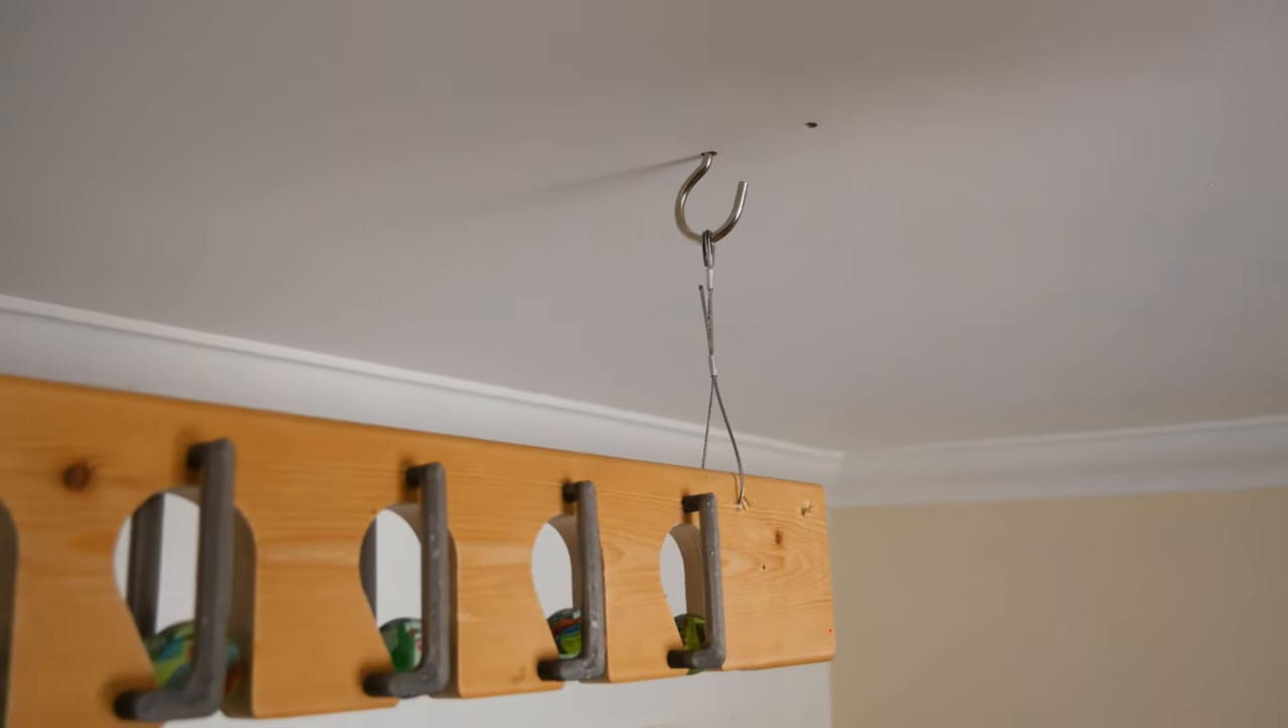And to hang it up all I've done is I've just got a hook going up into the joist in my ceiling.